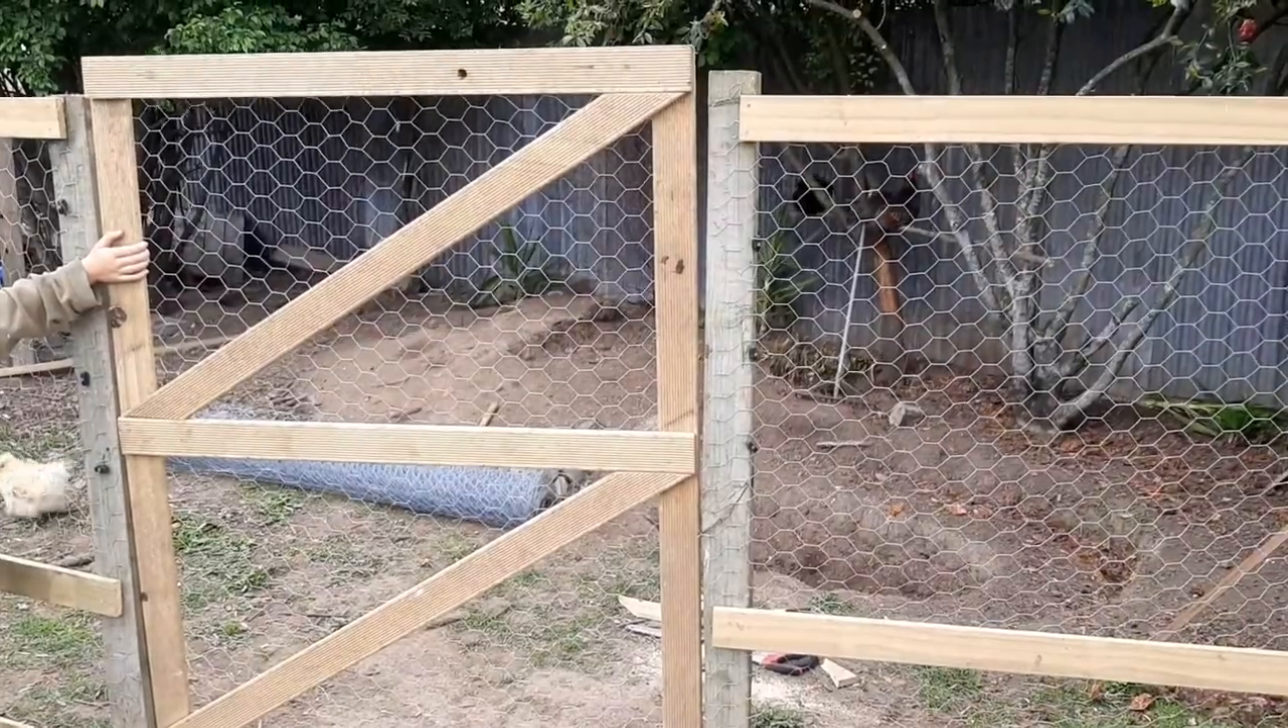So we have now built the gate took us a bit but it looks absolutely awesome now we've just got it raised up off the ground and now we're going to add some hinges to it.